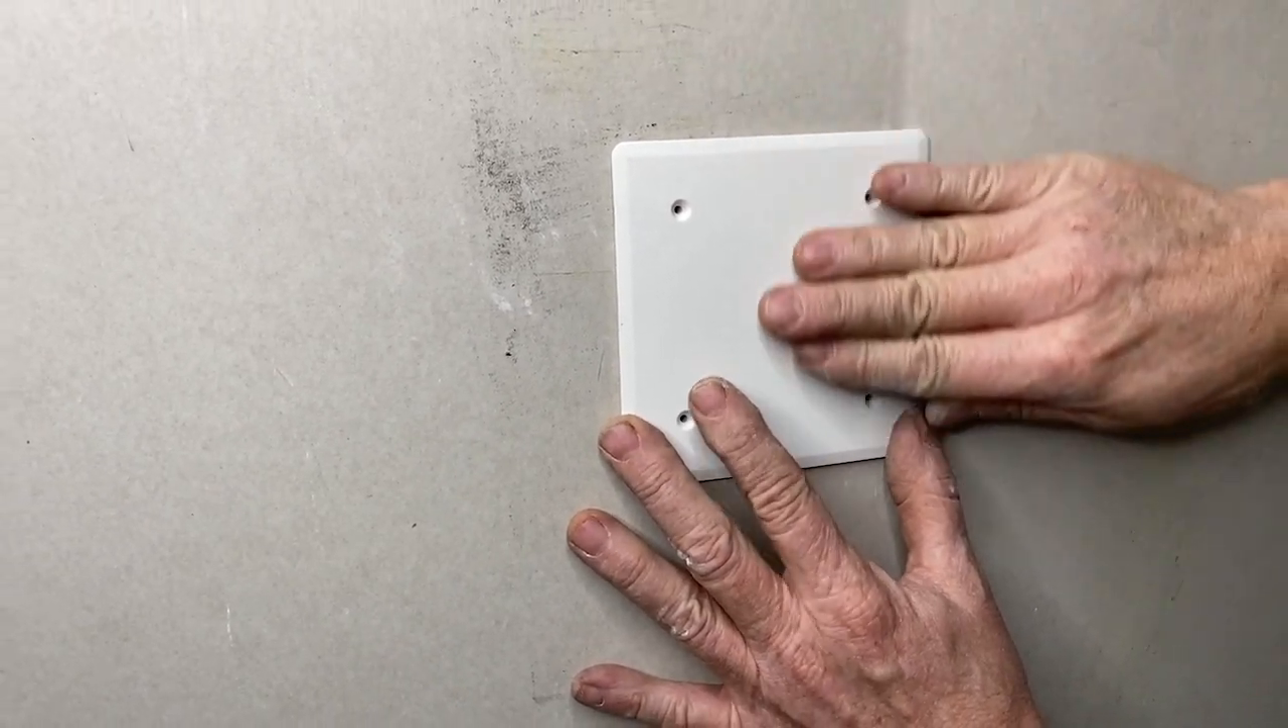Ensuite, on remet le couvercle, le couvercle est mis, donc vous allez vous retrouver comme ça.